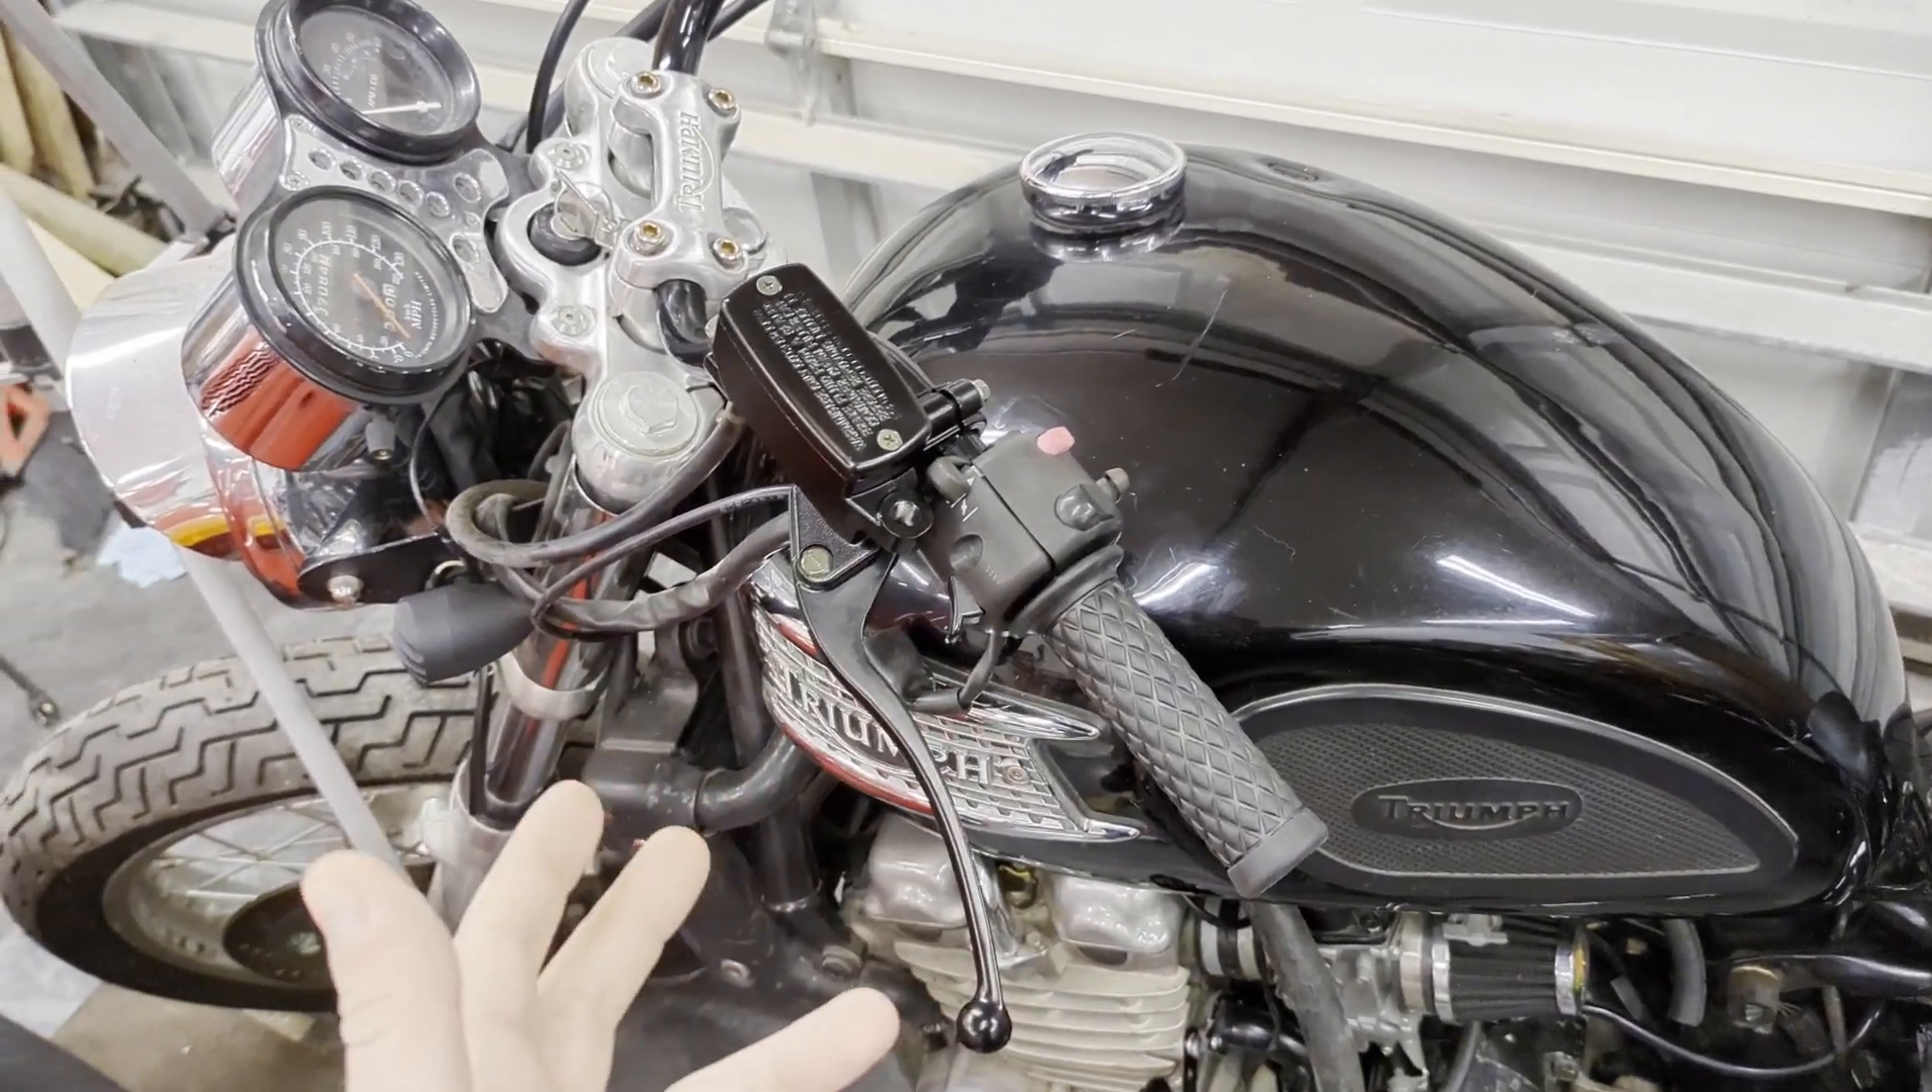But we got the levers on, we got our controls on, and we got the grips on here.